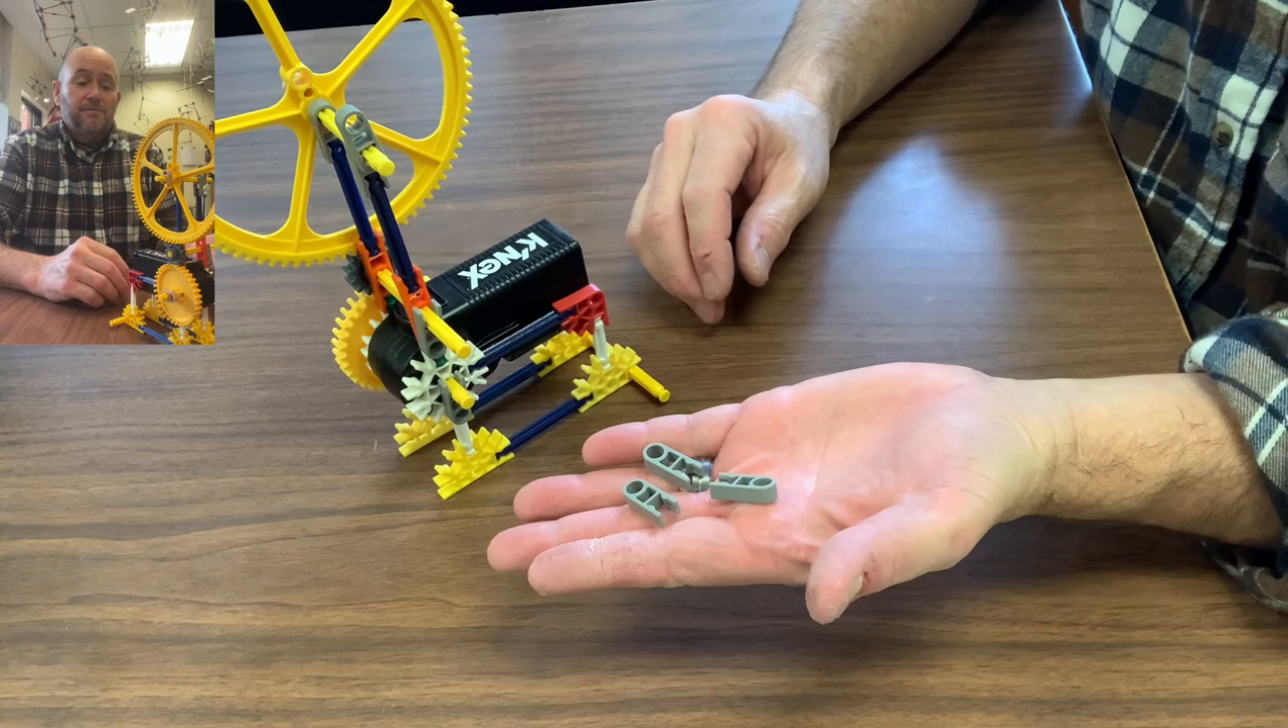Now, we have a couple of these dark gray connectors left.